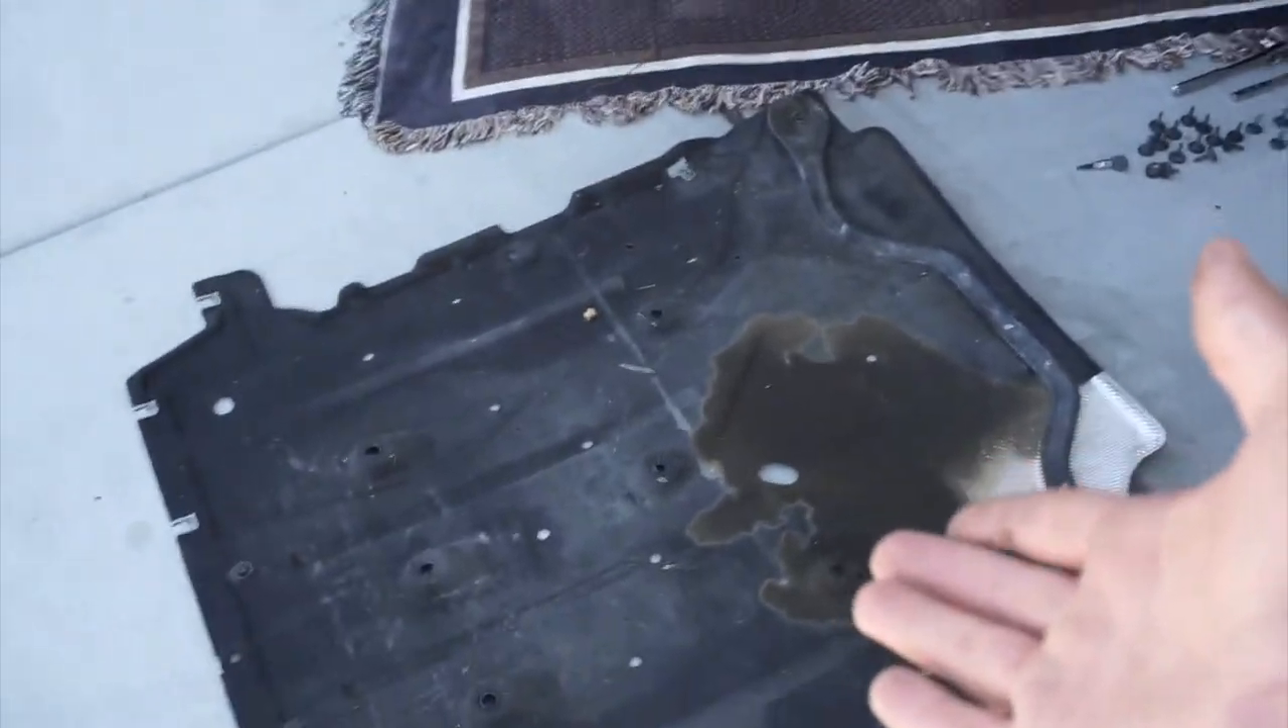Alright guys, so we got the cover out.